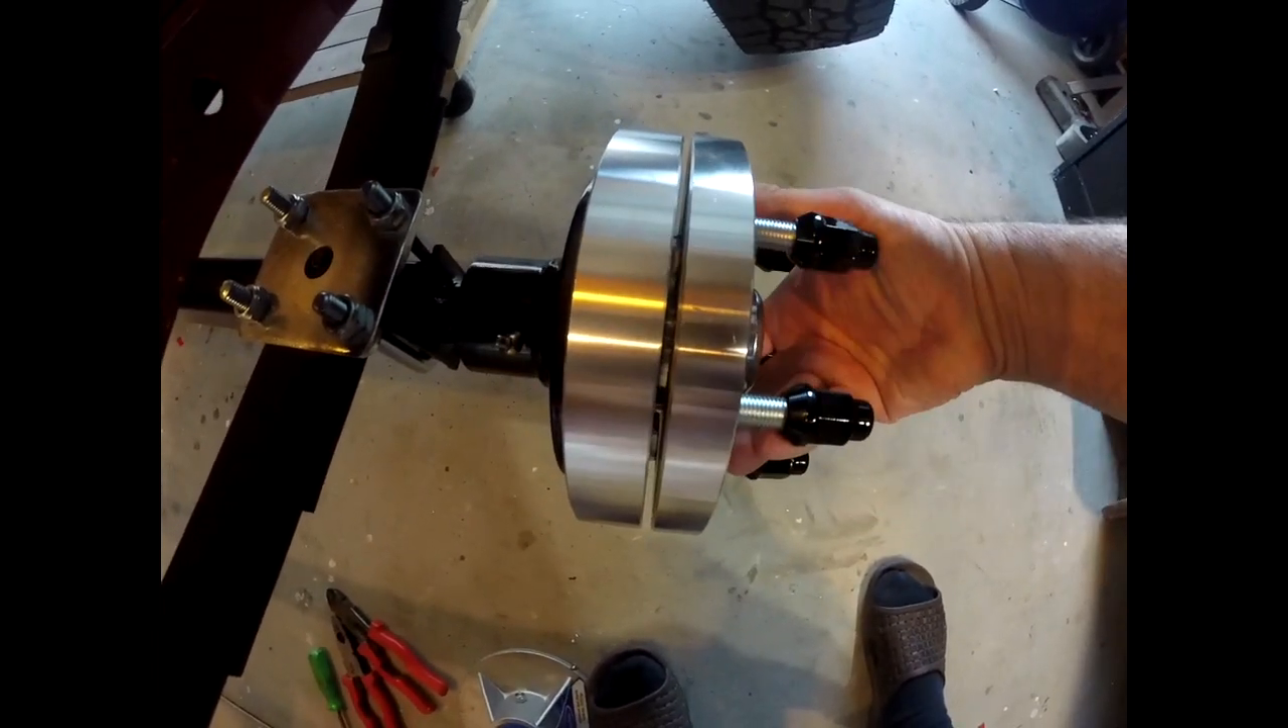The problem I have is that, when you go to mate the two together, you can see it, the lug nuts and the studs do not allow this to mate perfectly up to the mounting surface, which presents a problem, it's got to be perfect.